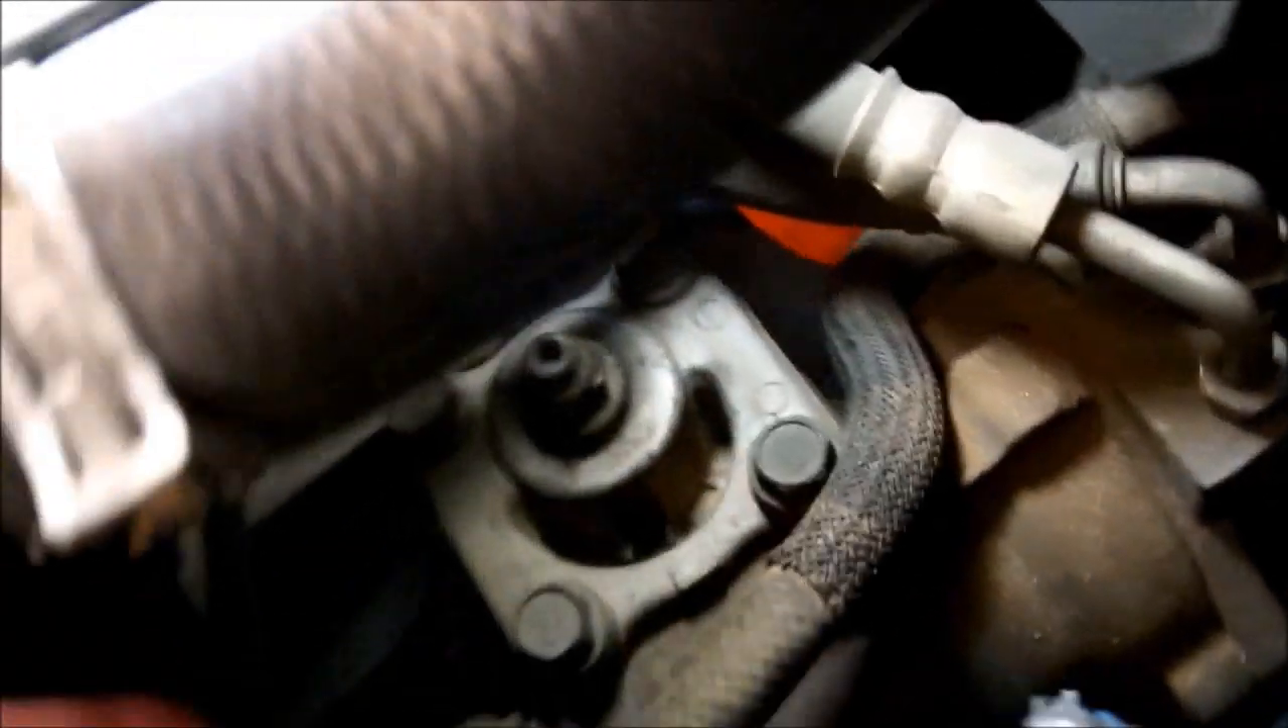But now we're talking upper radiator hose in the way.